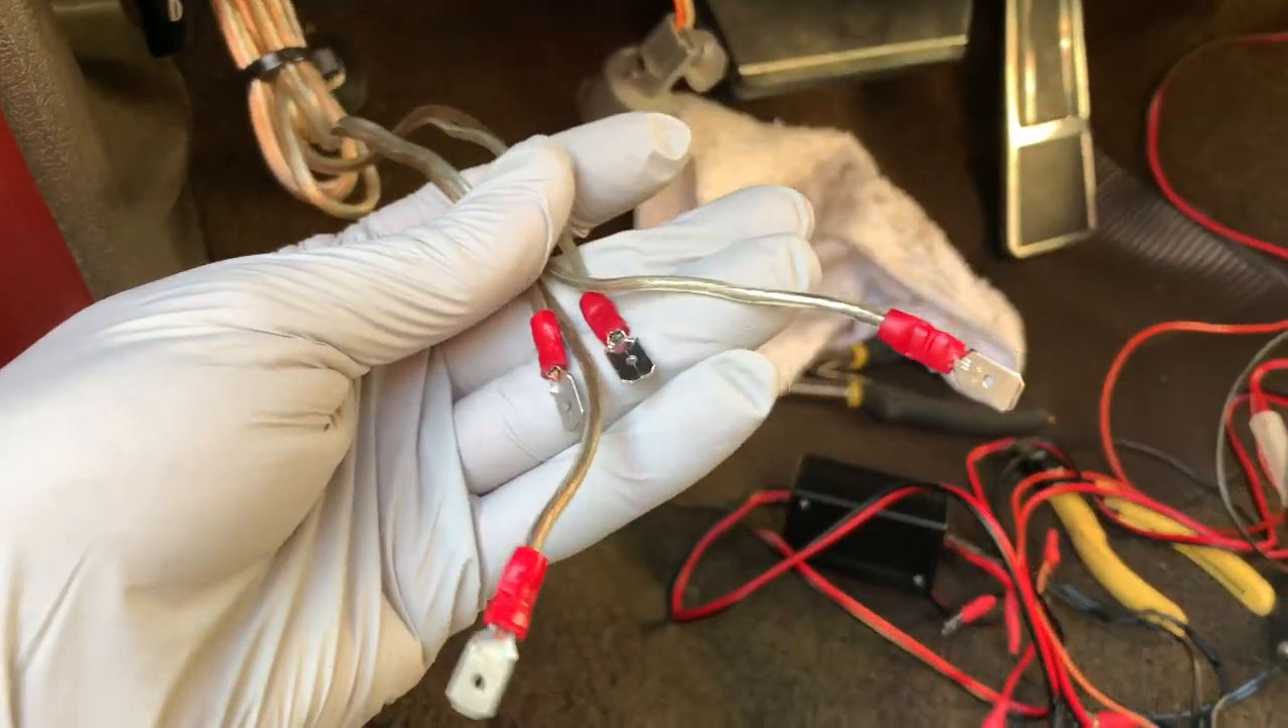I've now pulled back the rear speaker cable and installed some new spade connectors on the end ready for install.